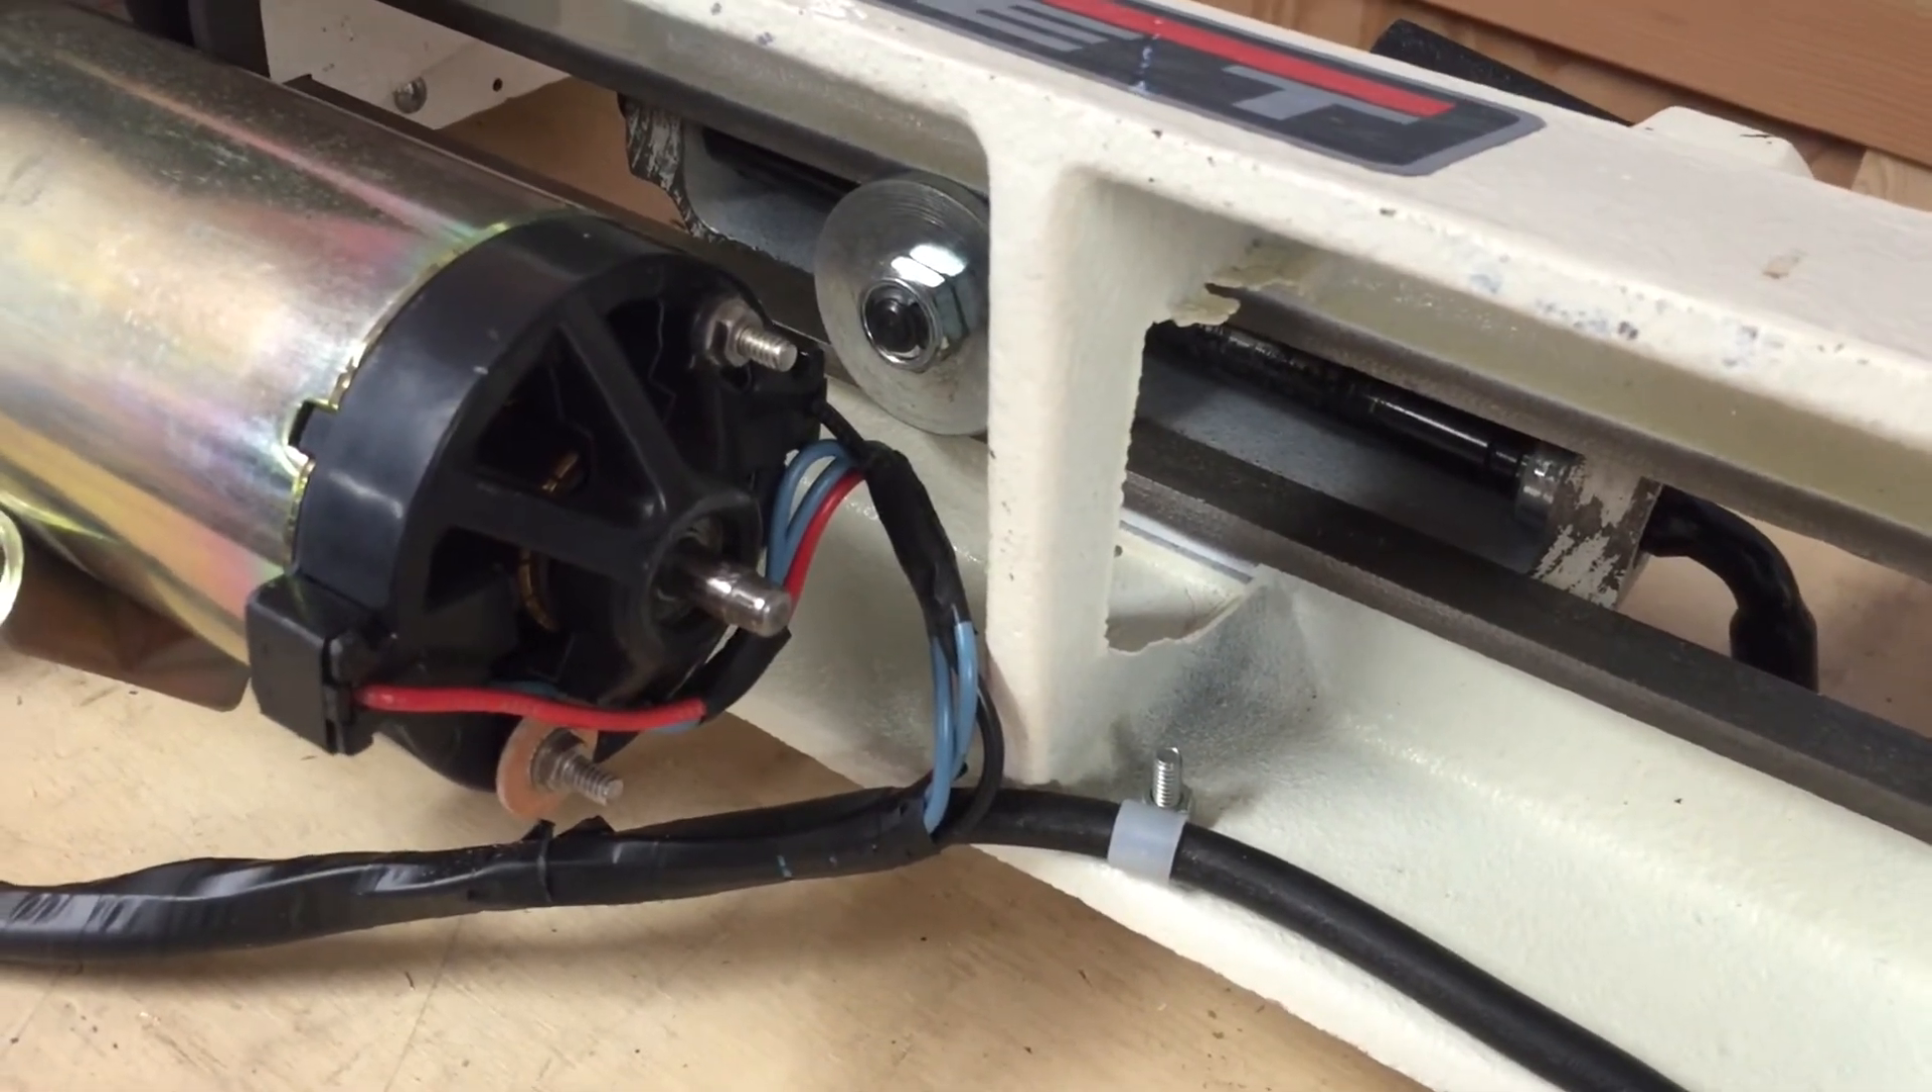Where the wires came out of the motor, I just tried to bundle them and tape them out of the way for moving parts as much as possible.